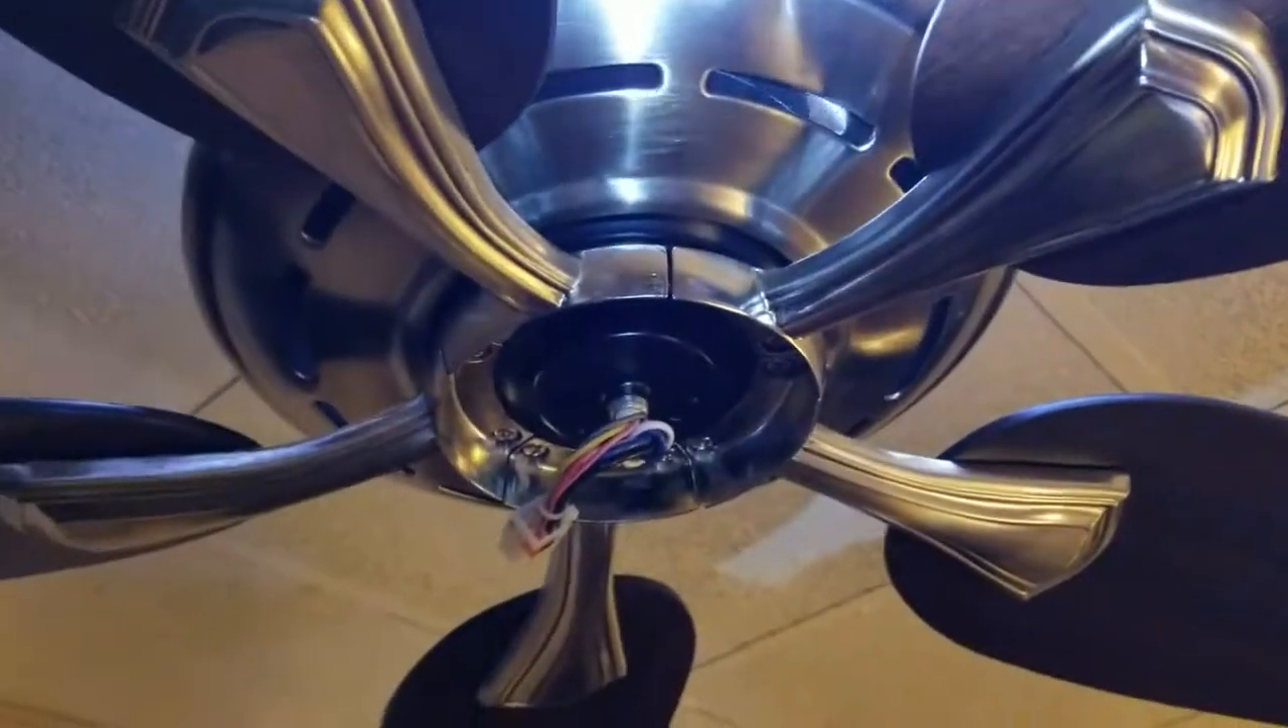Okay all the fan blades okay all the fan blades are on now.